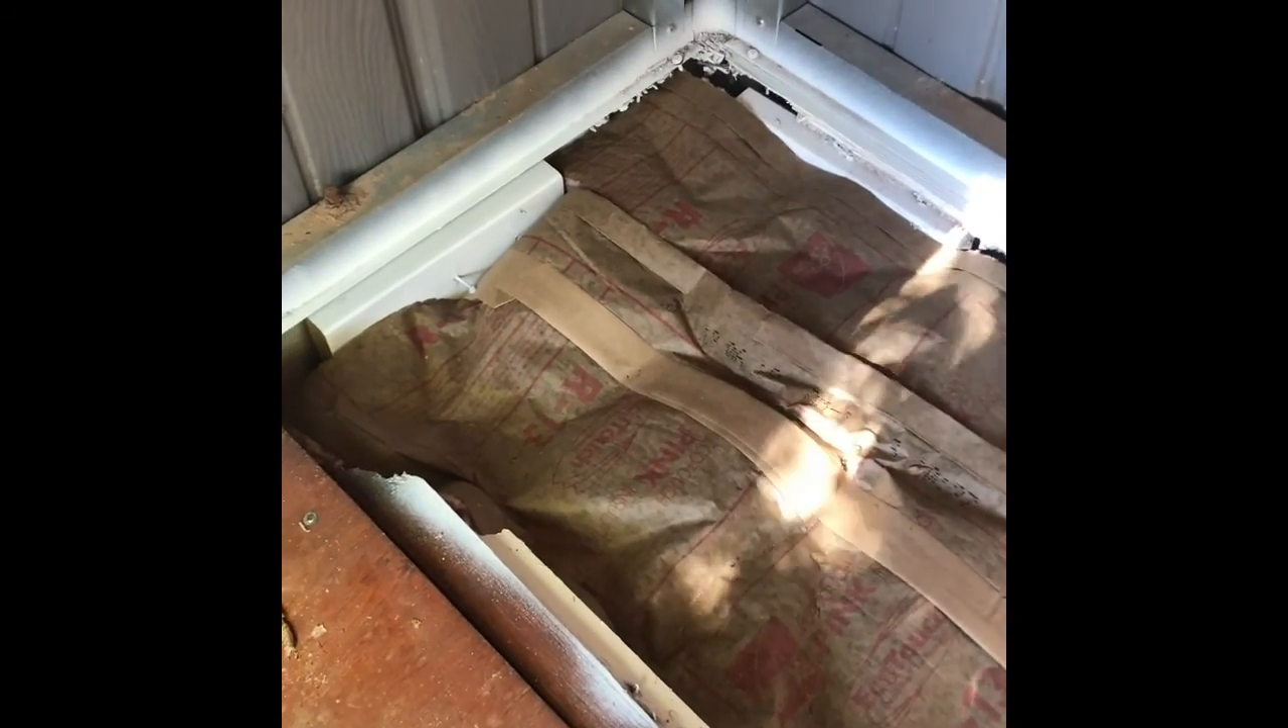The hive is out we've put the insulation in its place.